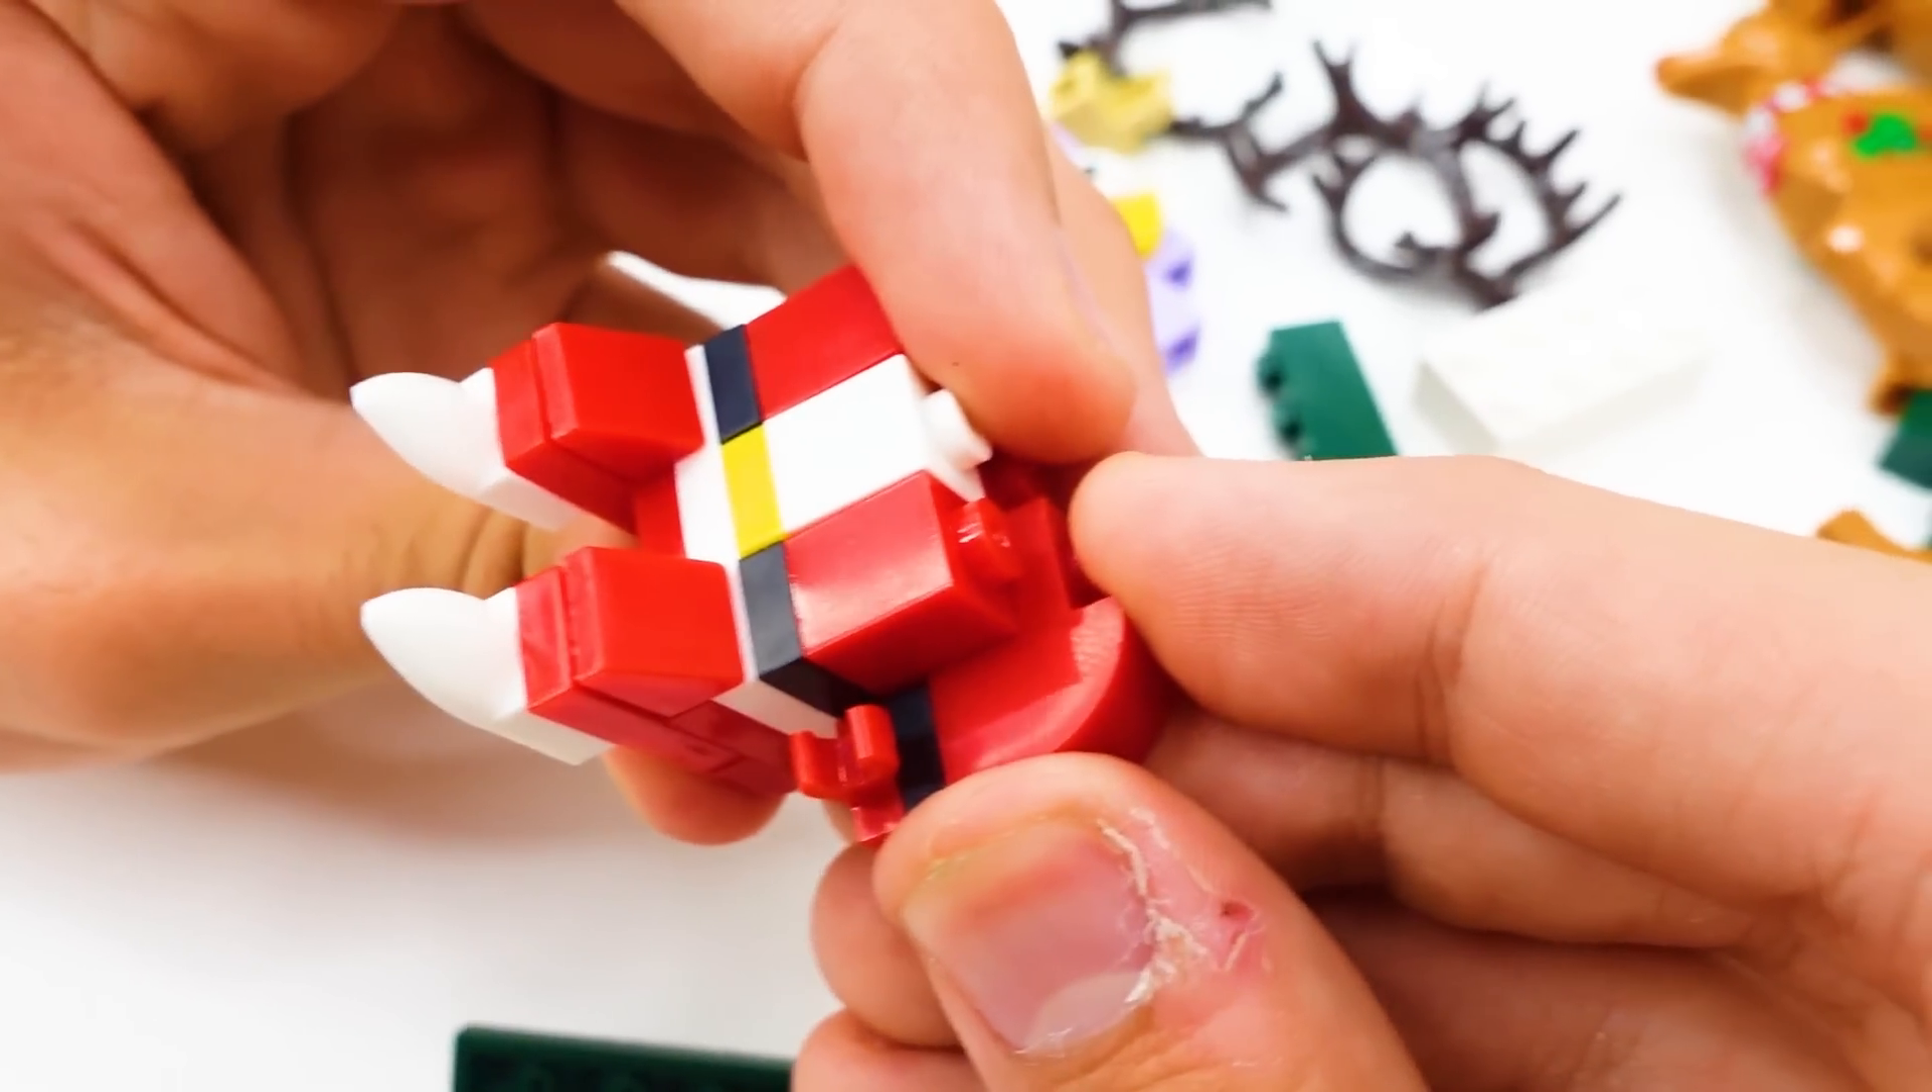Now we have the body. Now we've got to add the arms.